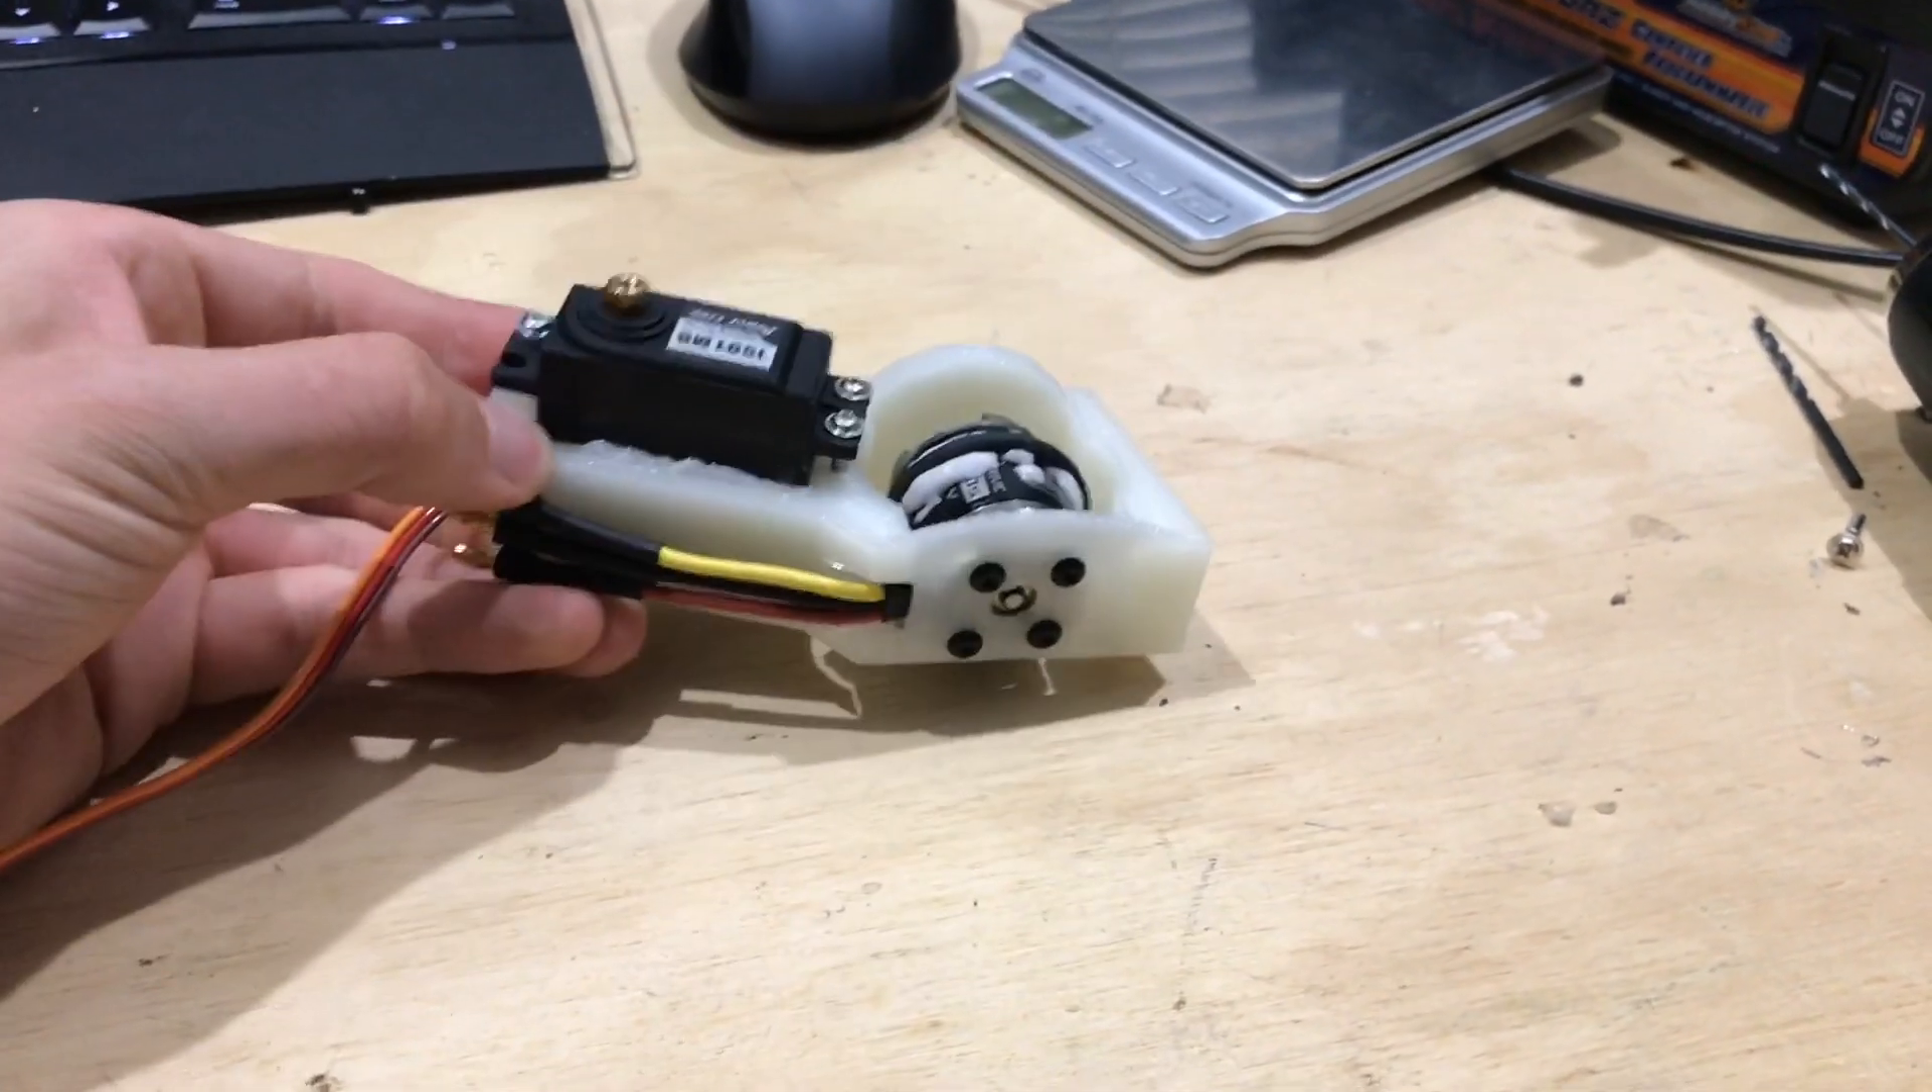So here's that first 3D print with the servo and the drive motor attached.